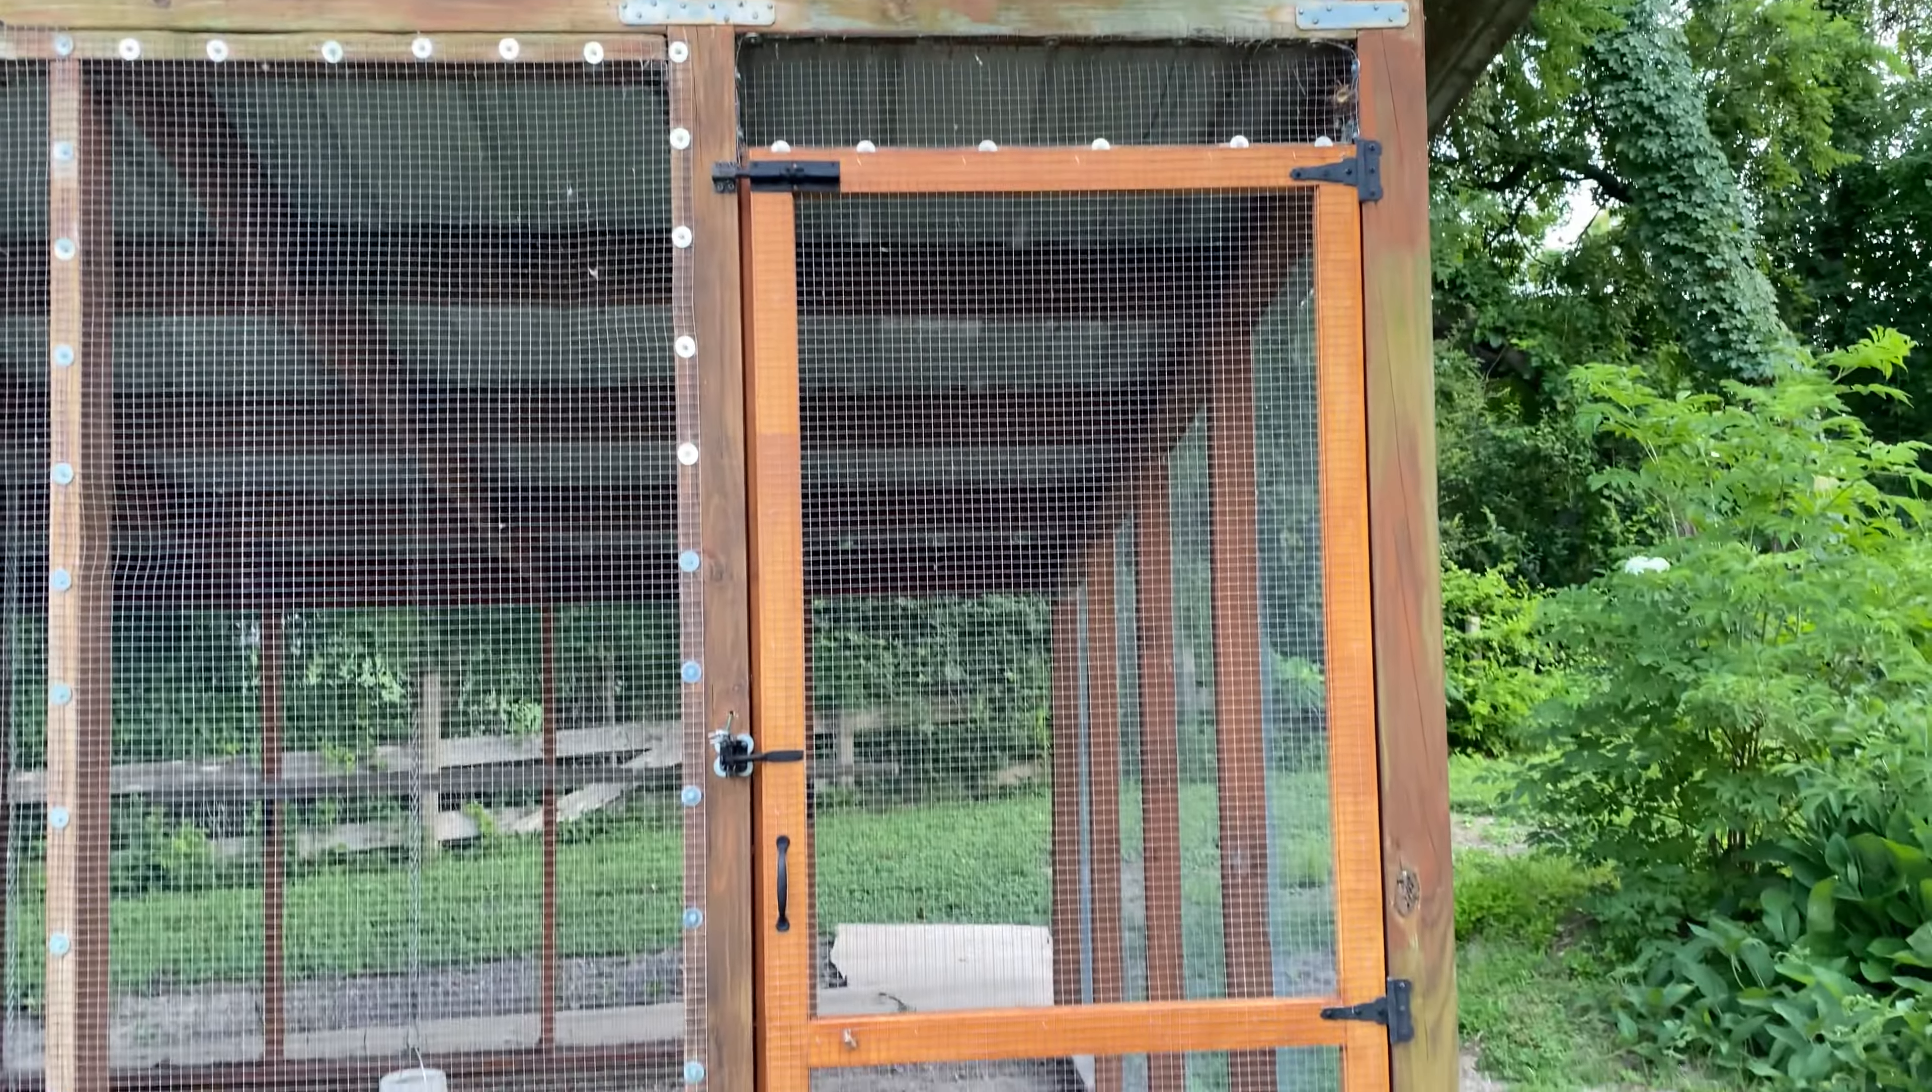You can see we got our new door in.